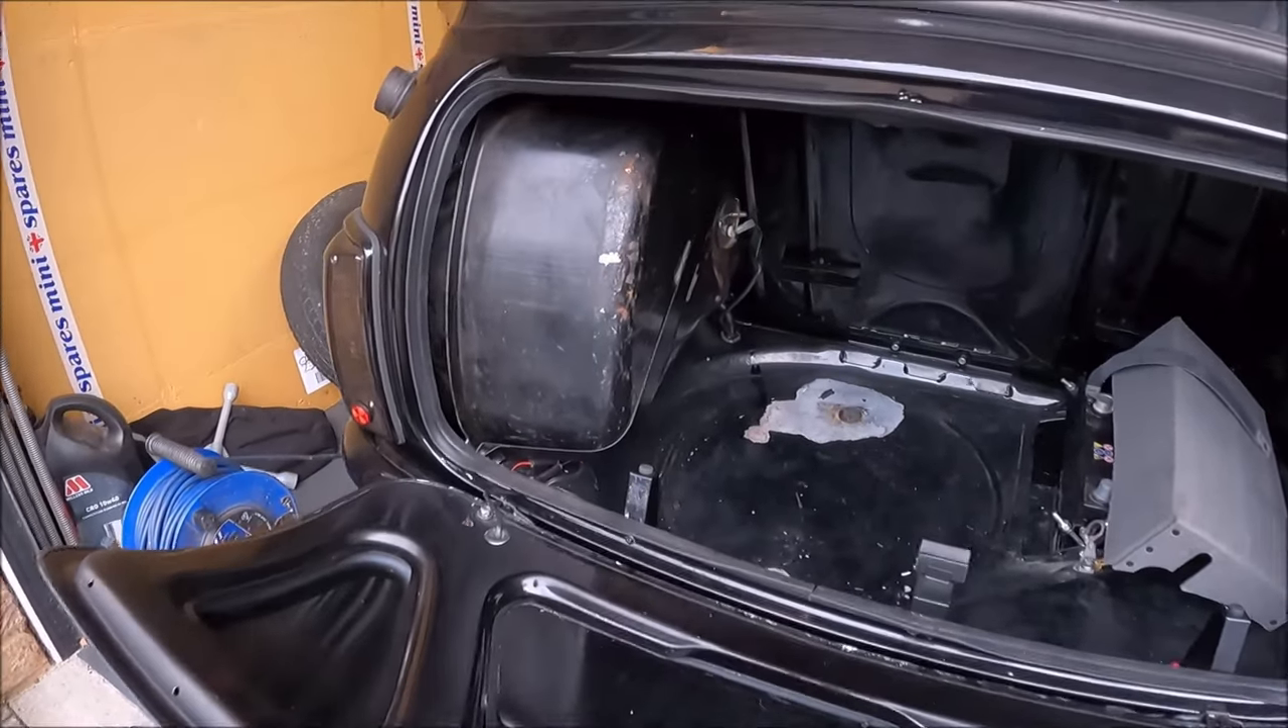So that's the fuel tank in.